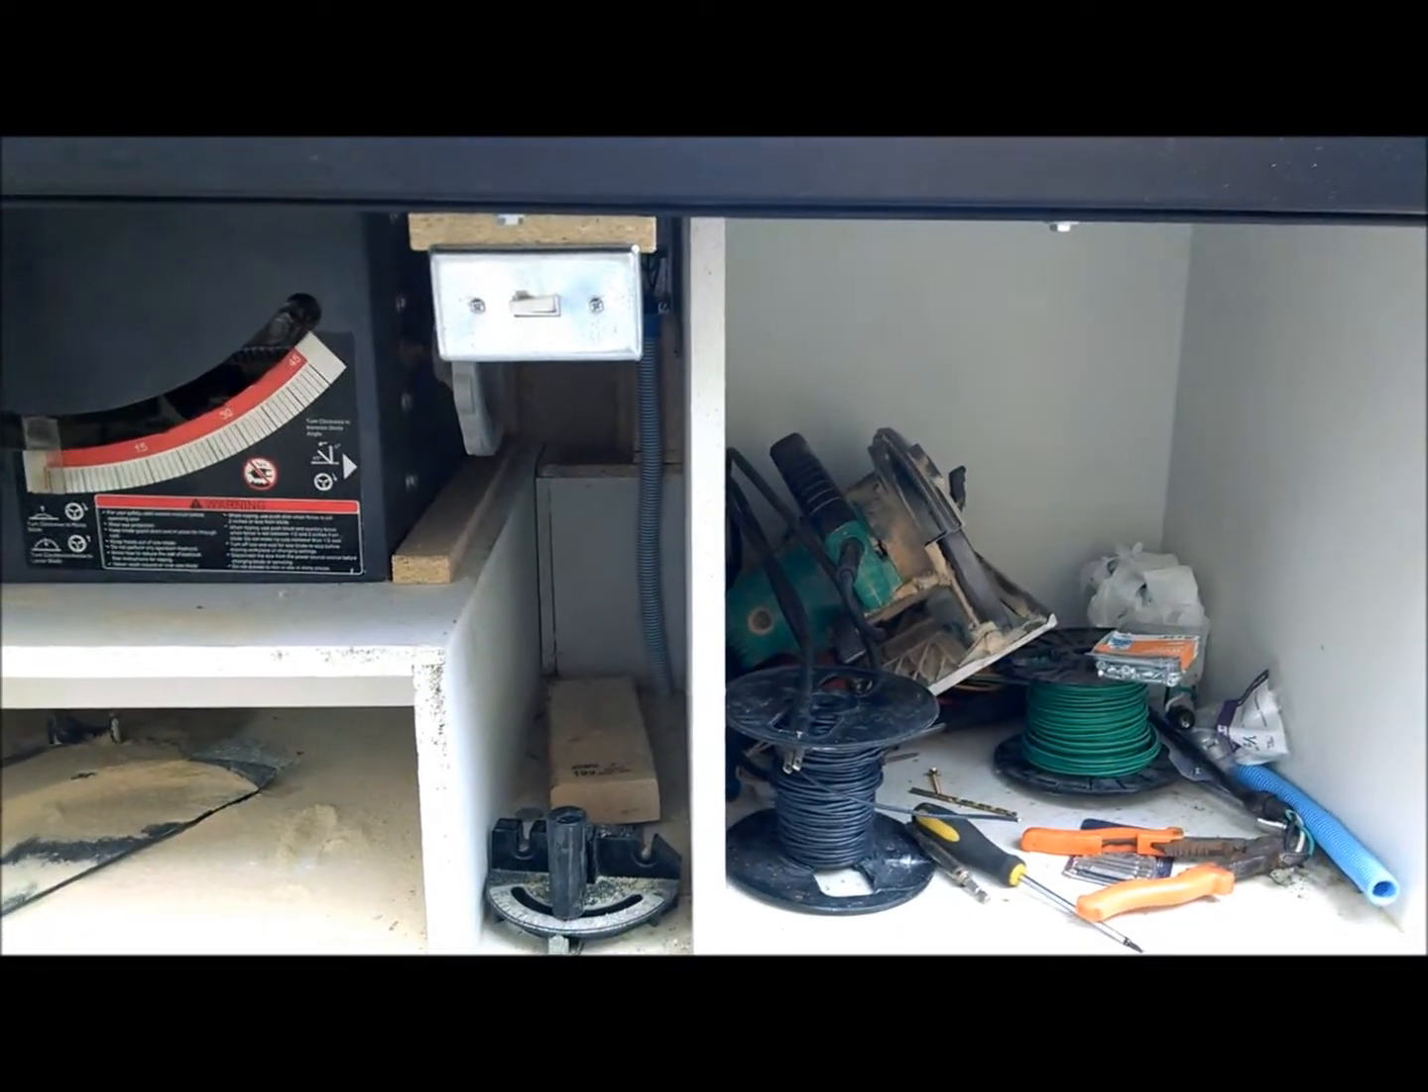Got a switch in place. No, that is not the safety switch for the saw.